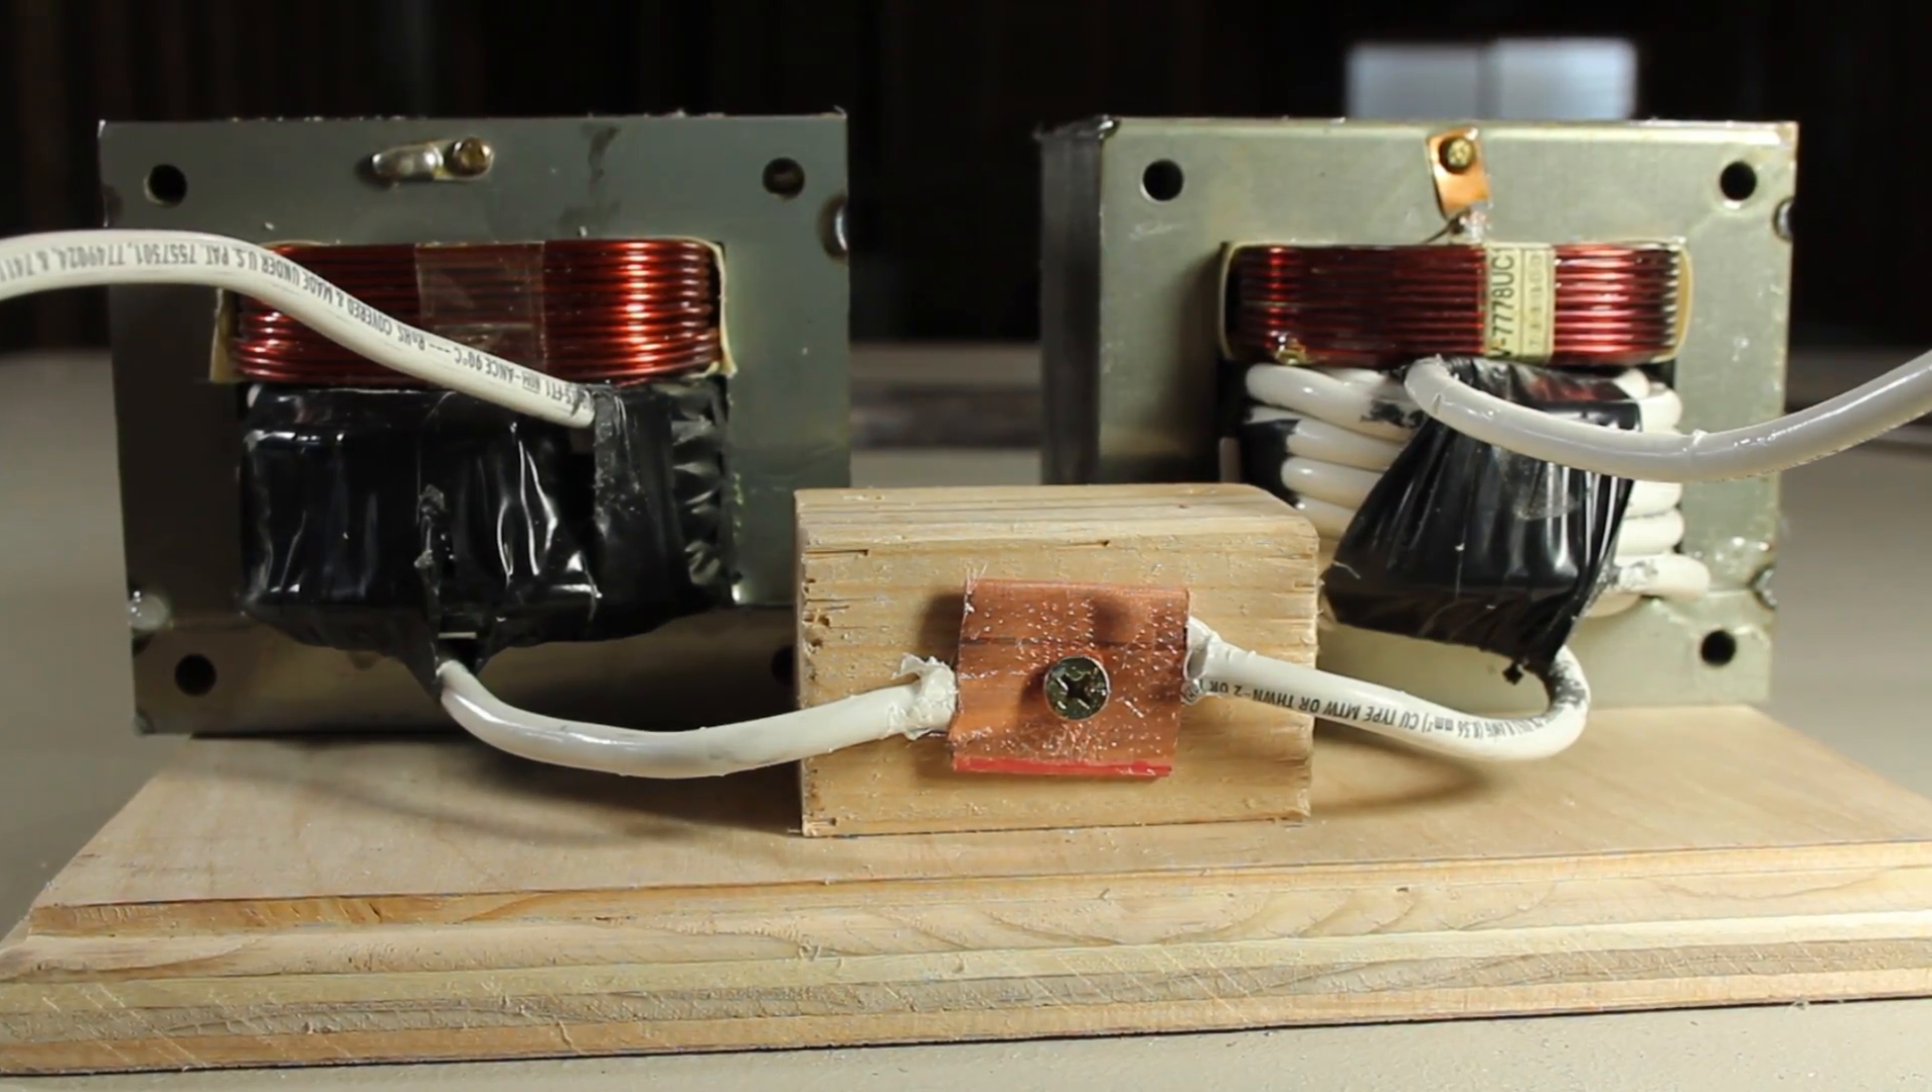You've probably noticed that I cut the cable in the middle, and crimped them to a common lug in the center.